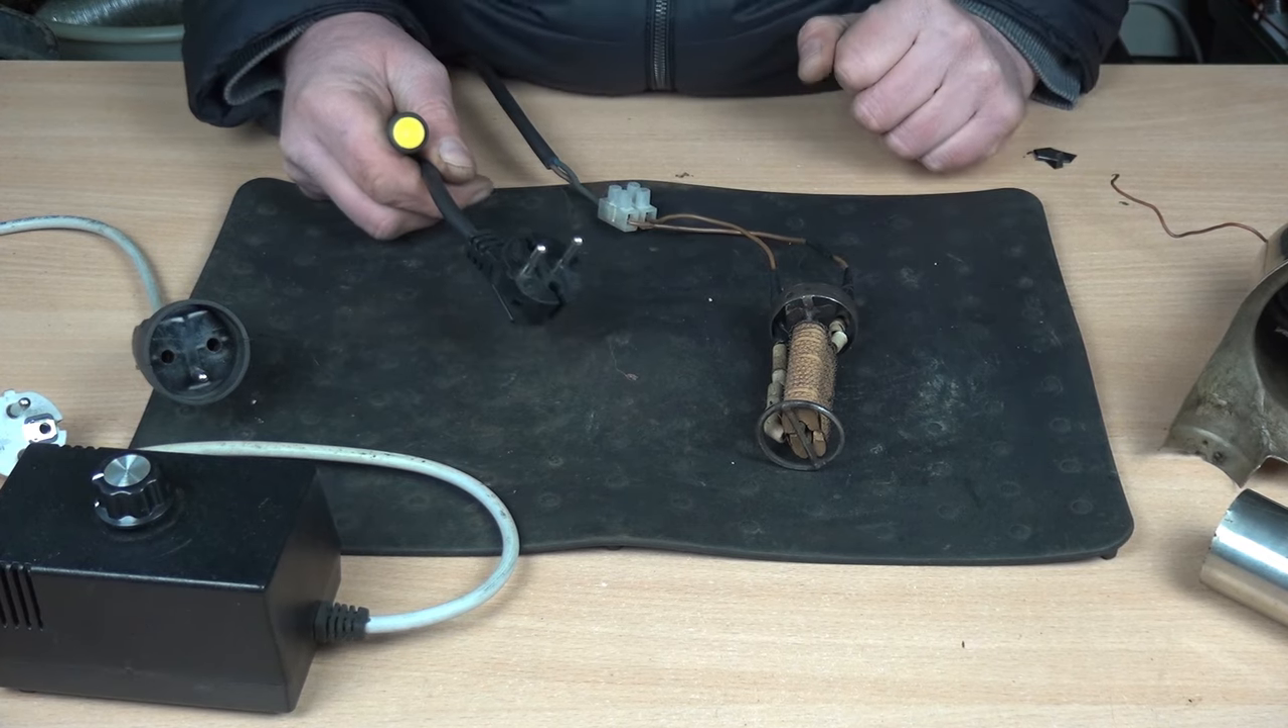Tutaj nagrzewnicę mam już podłączoną do tymczasowego przewodu zasilającego.